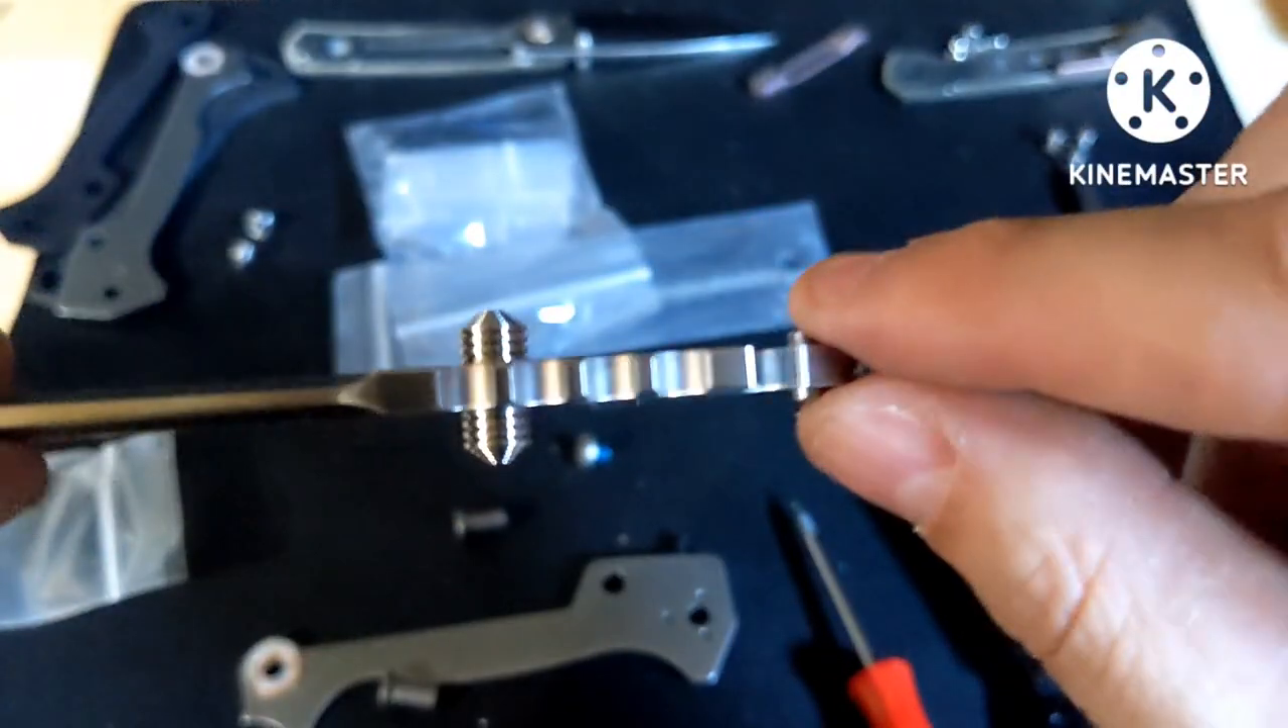All right guys so I got the thumb stud on and you can see I knocked down the sharp edges right there.